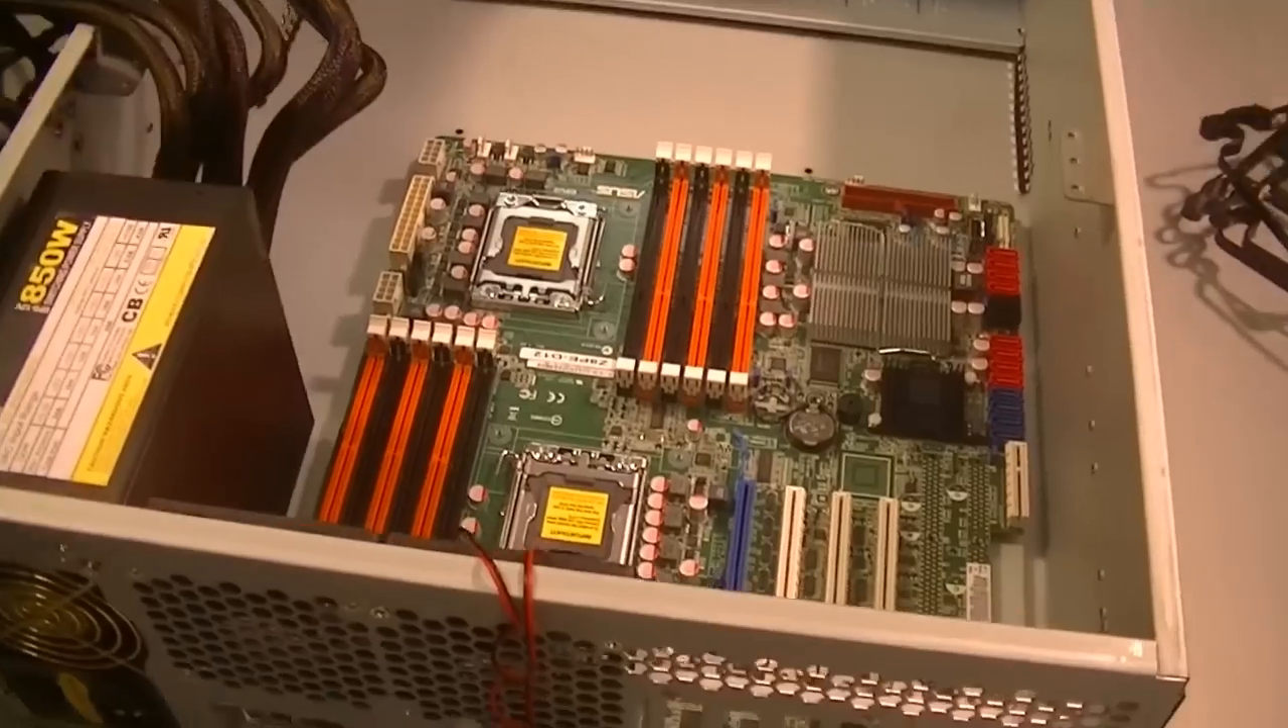Now we've got our motherboard in here and we've got the power supply in the case.